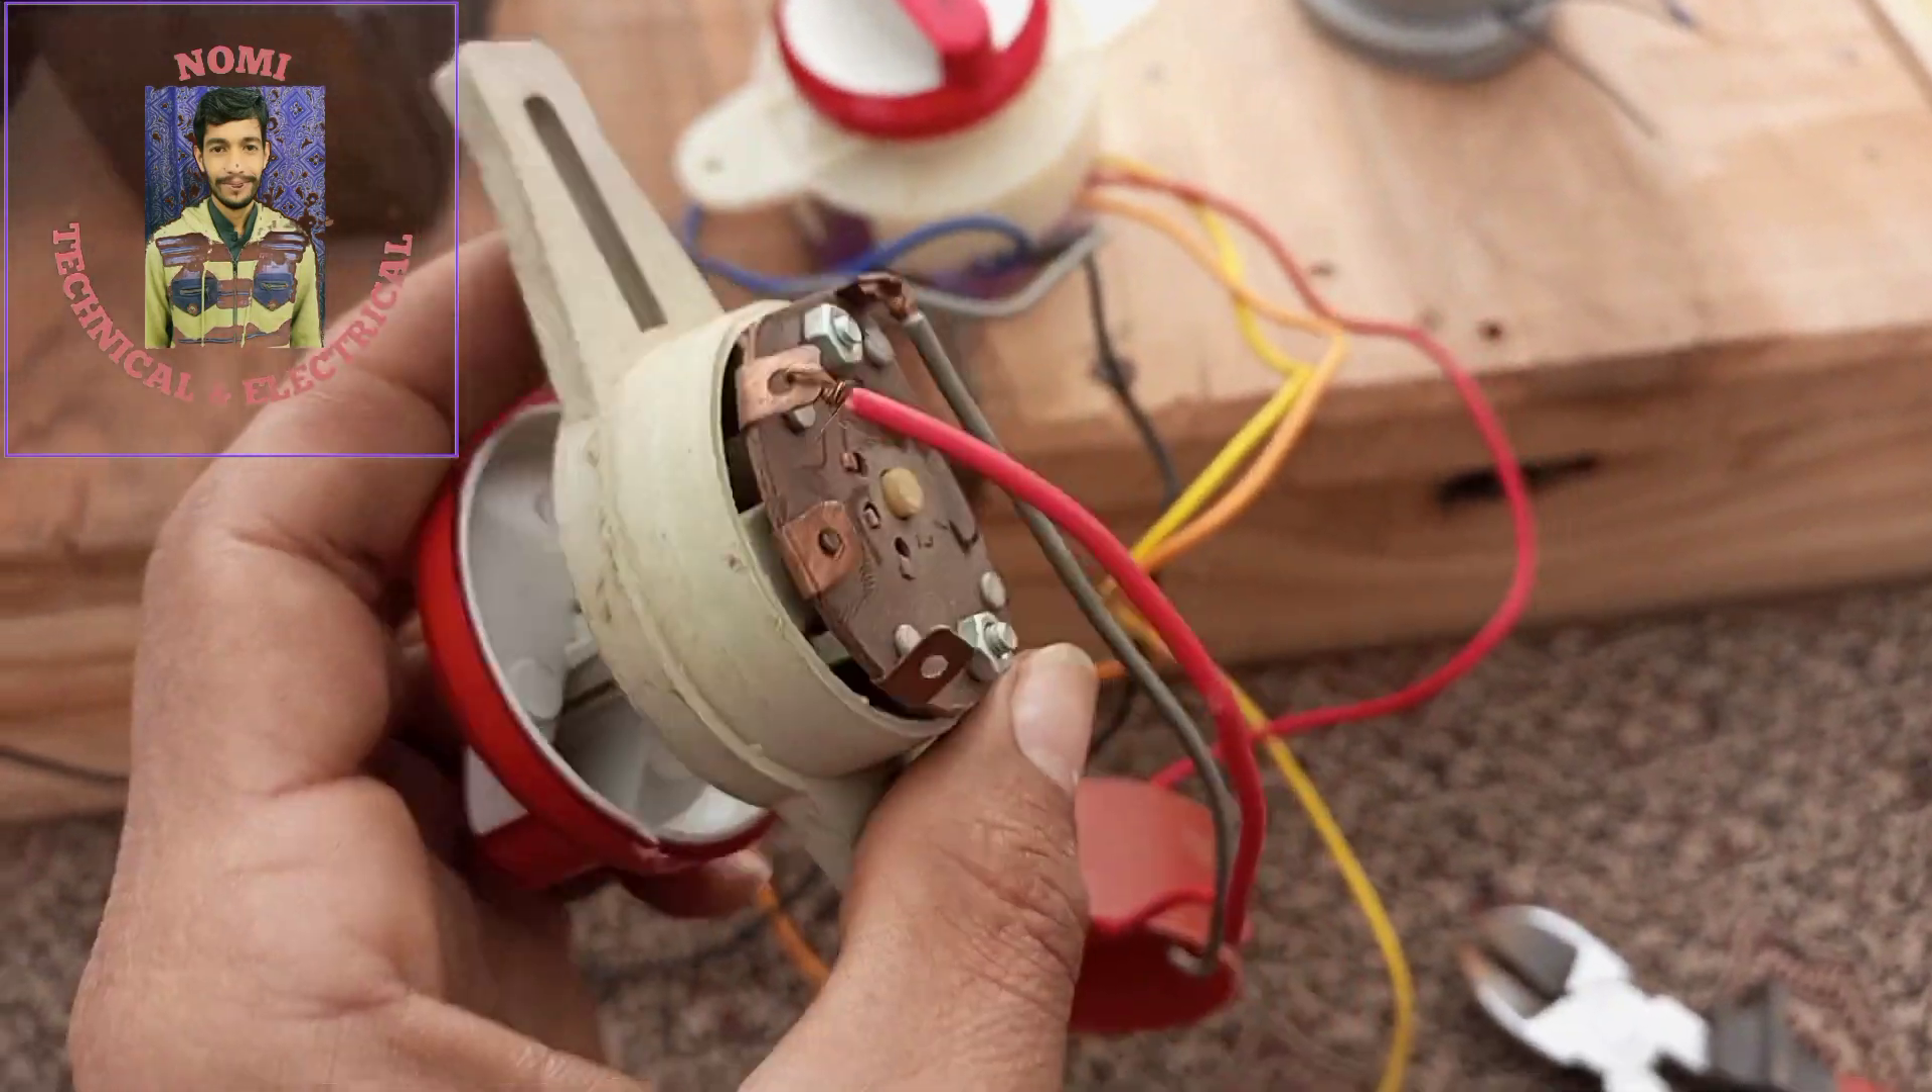وہ جو ریڈ وائر ہے اس کے بھی میں نے کنیکشن کر لی ہے۔